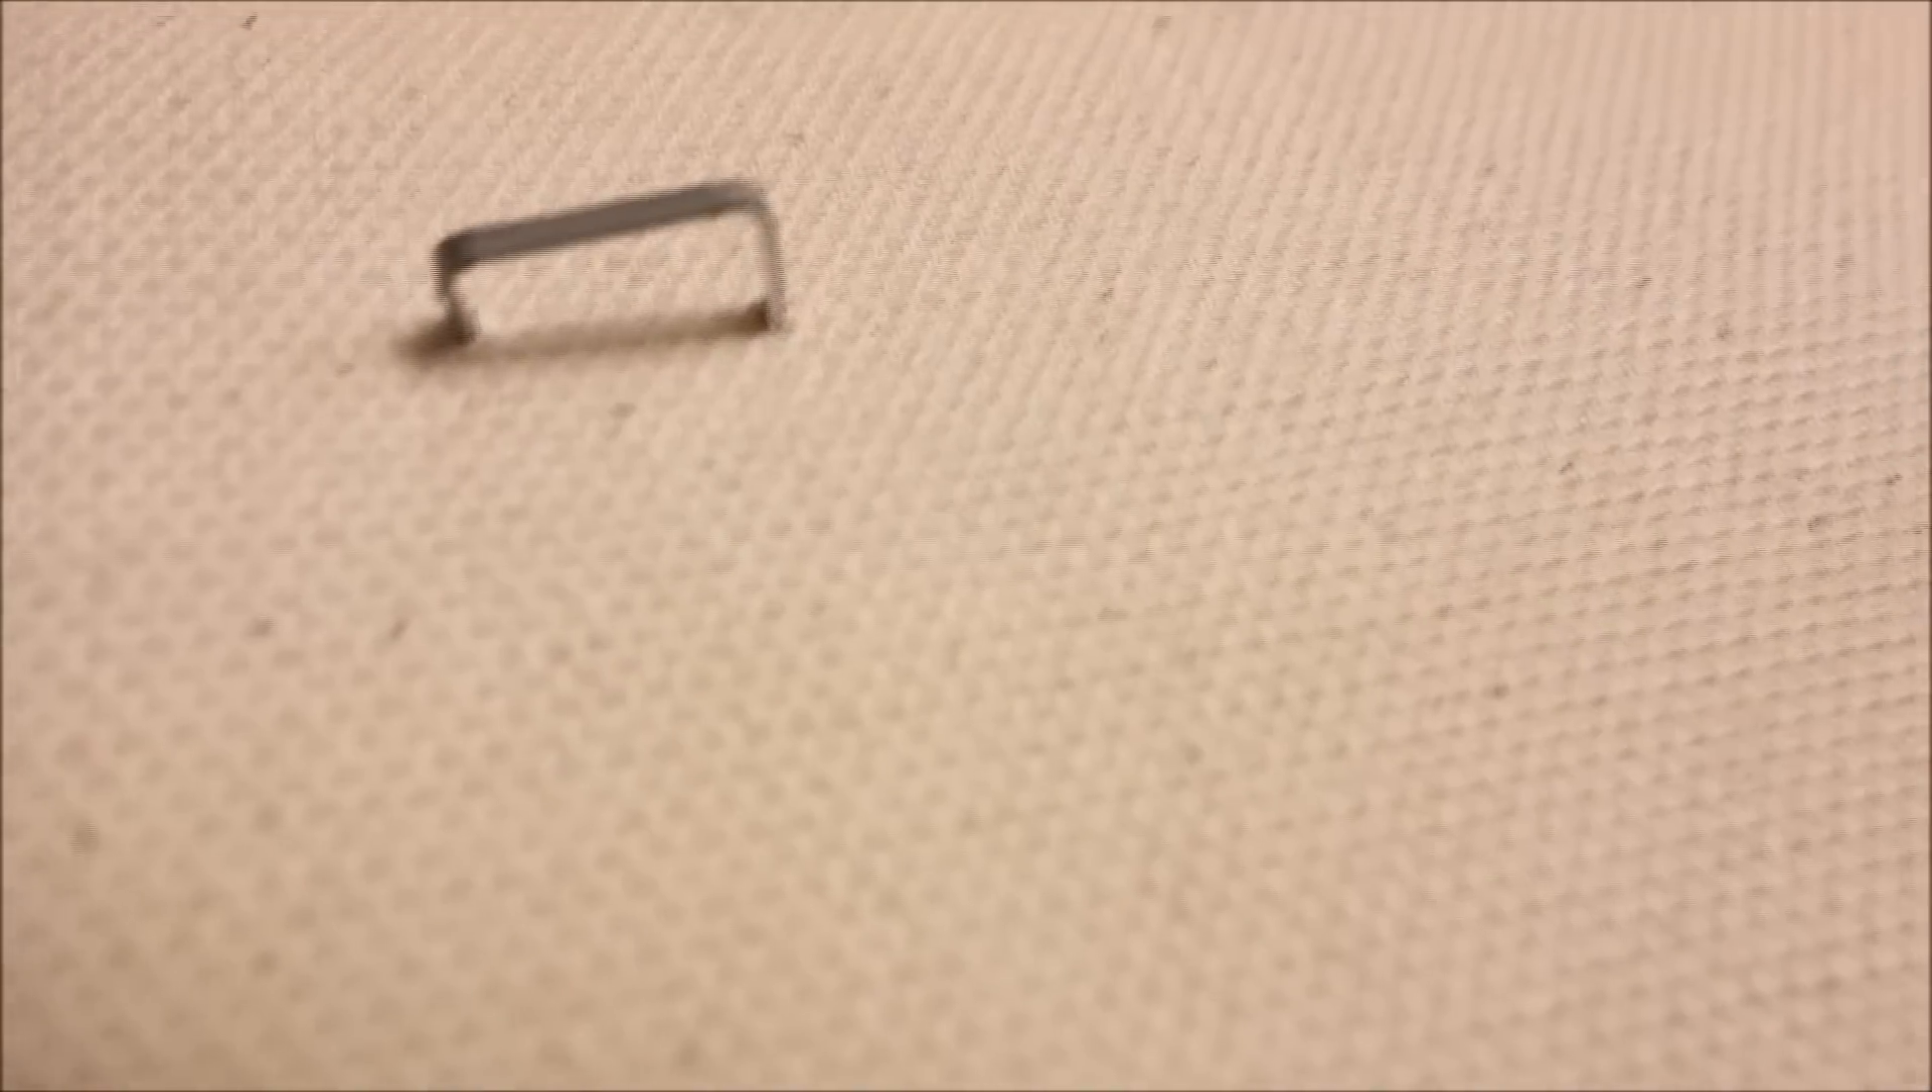You can see the staple sticks up a little.